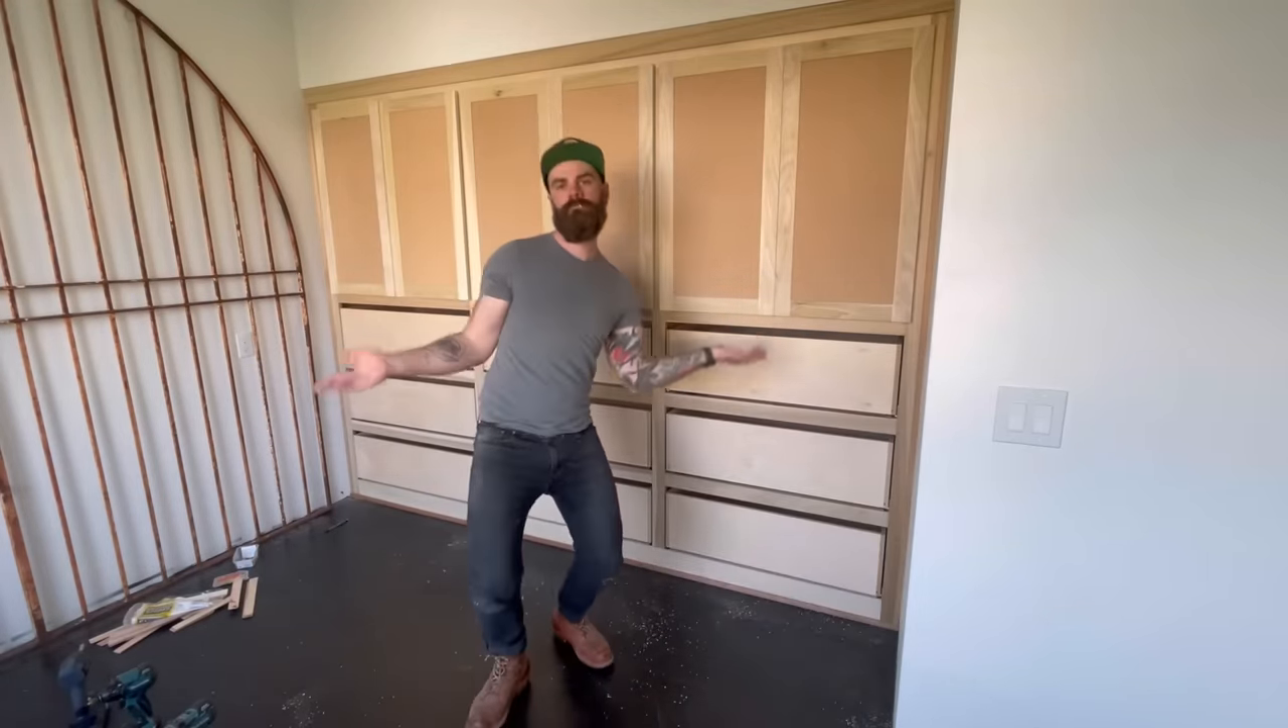As you can see, all of my drawers are installed and they work perfectly.